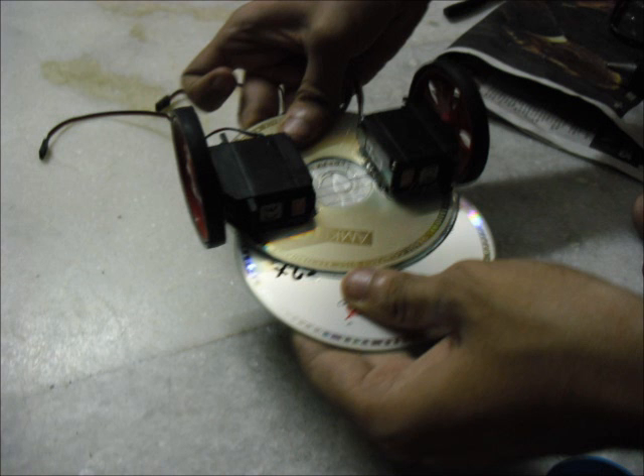Note that I have now attached the wheels to the board.